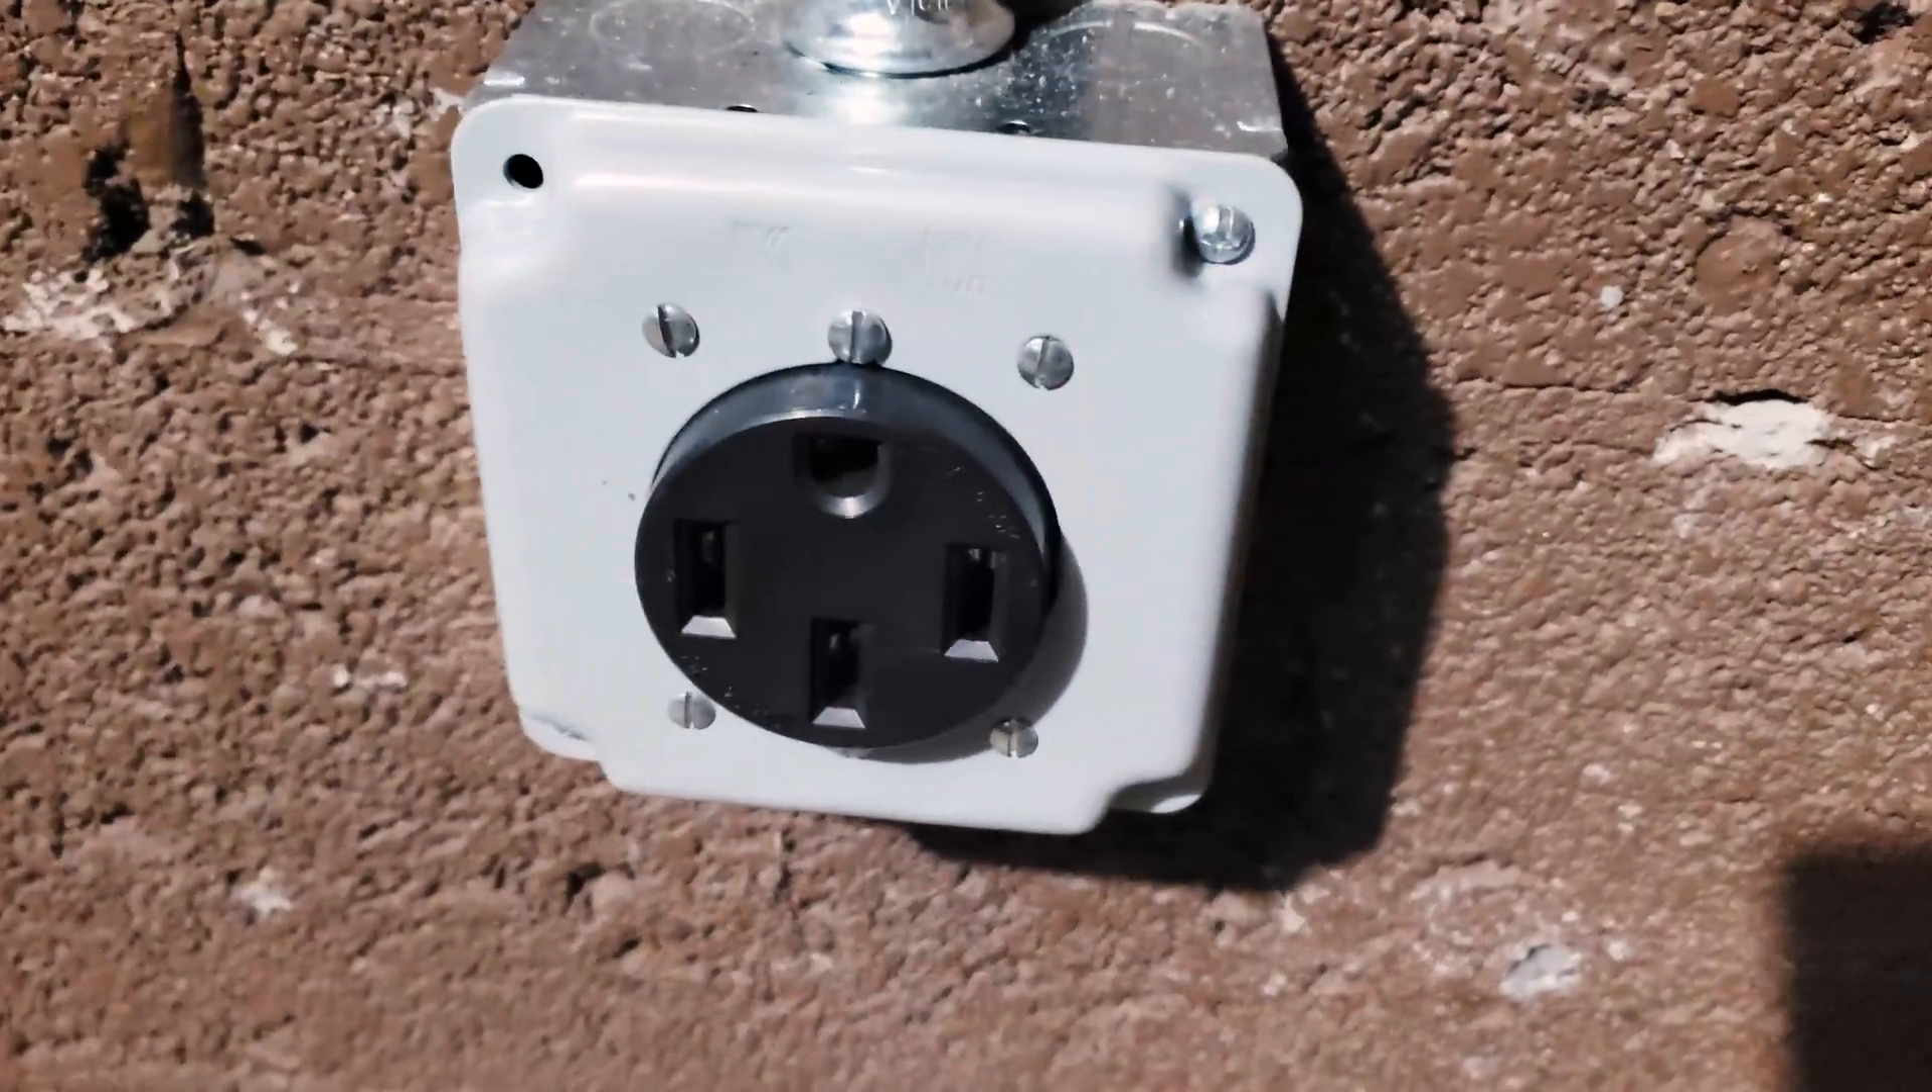Here in my garage i got this plug installed.